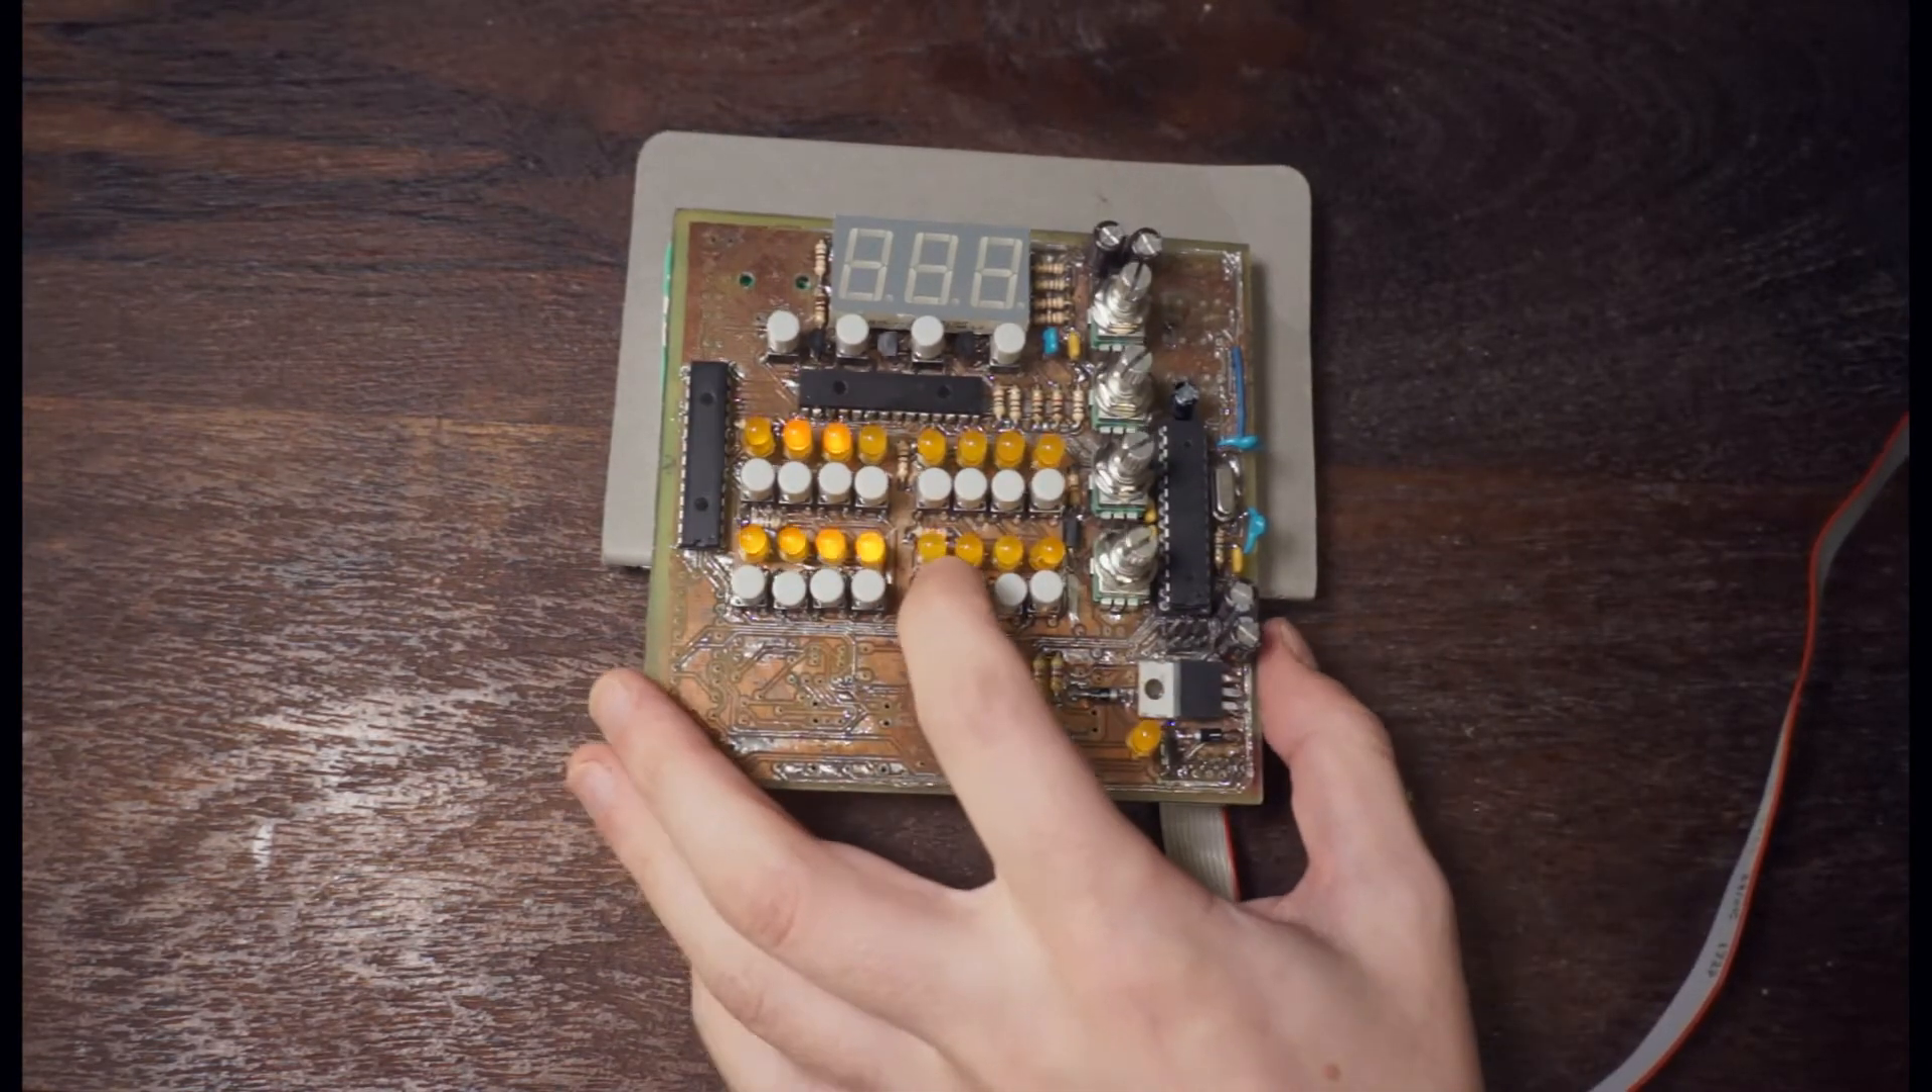After a little more soldering, we now have all of our LEDs and buttons in place, and we can toggle on and off whichever steps we like.